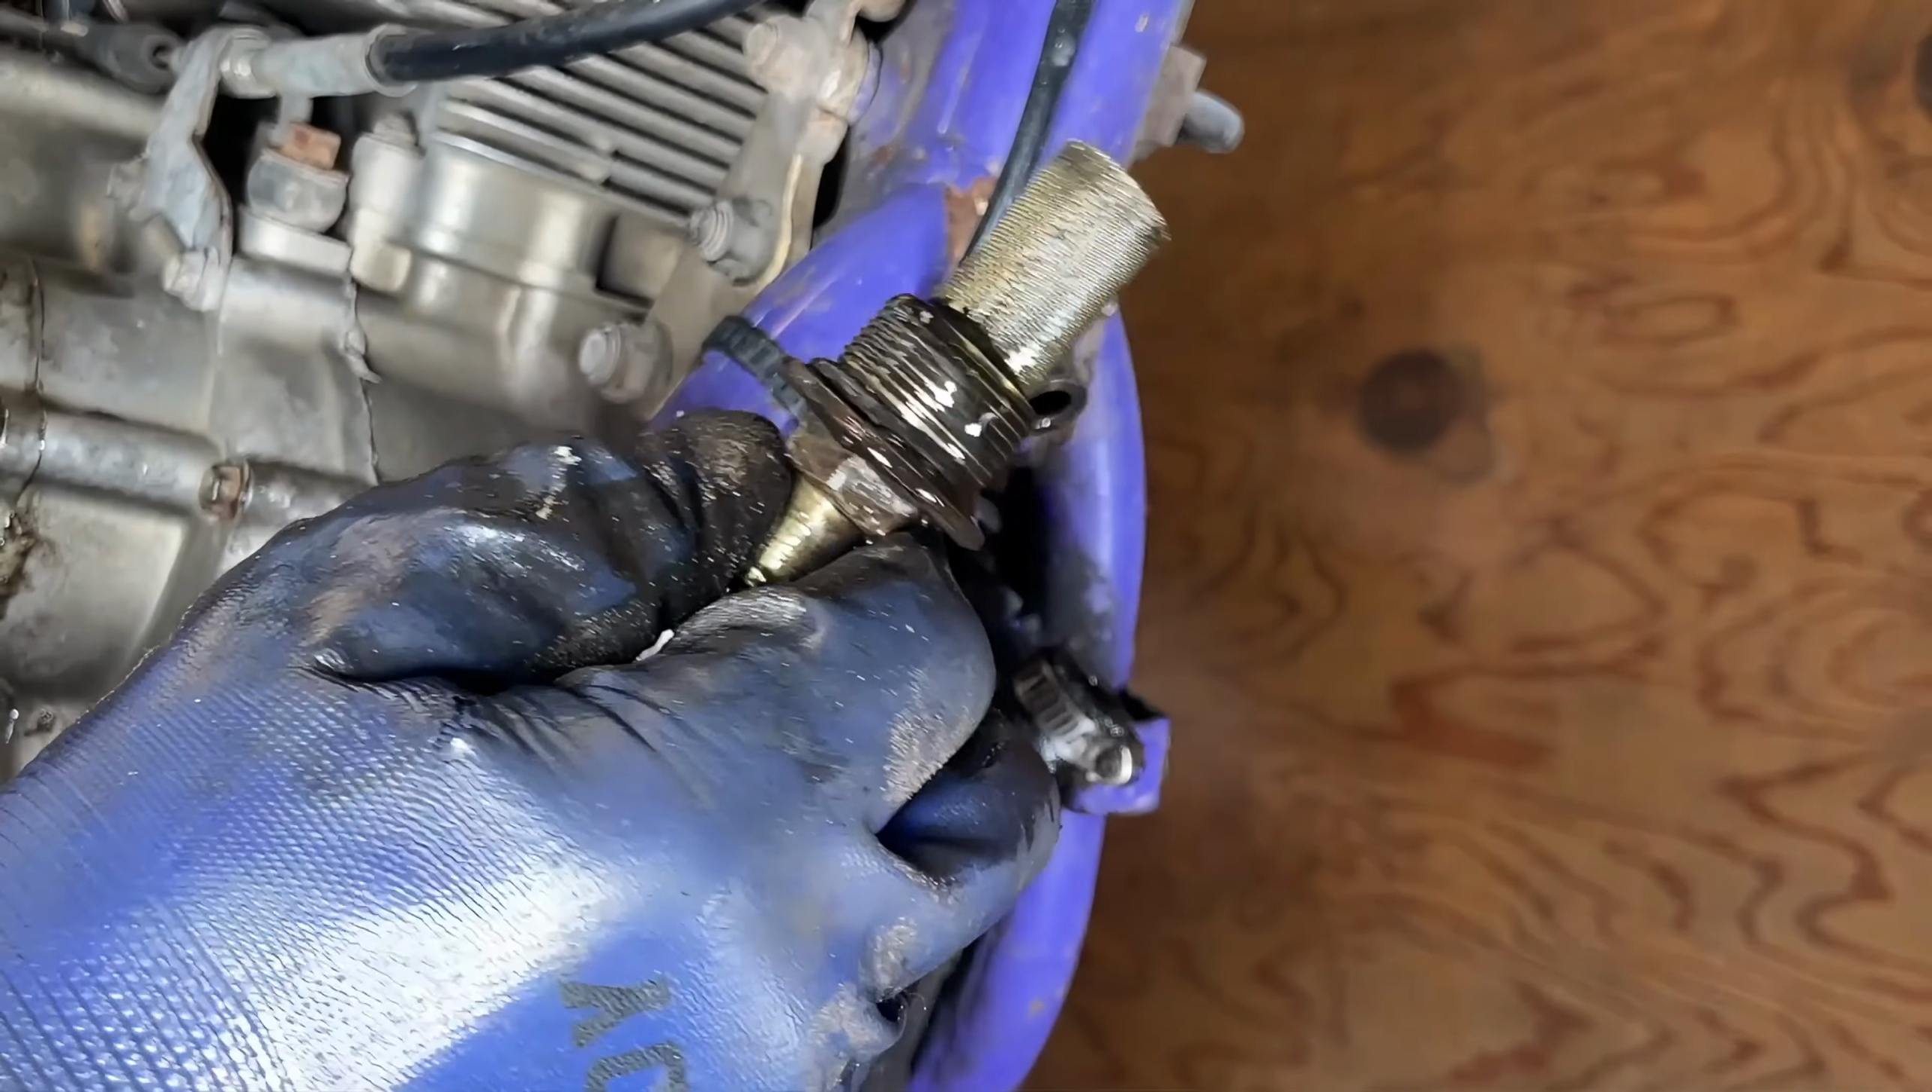Okay, so we have the frame oil screen taken out here.